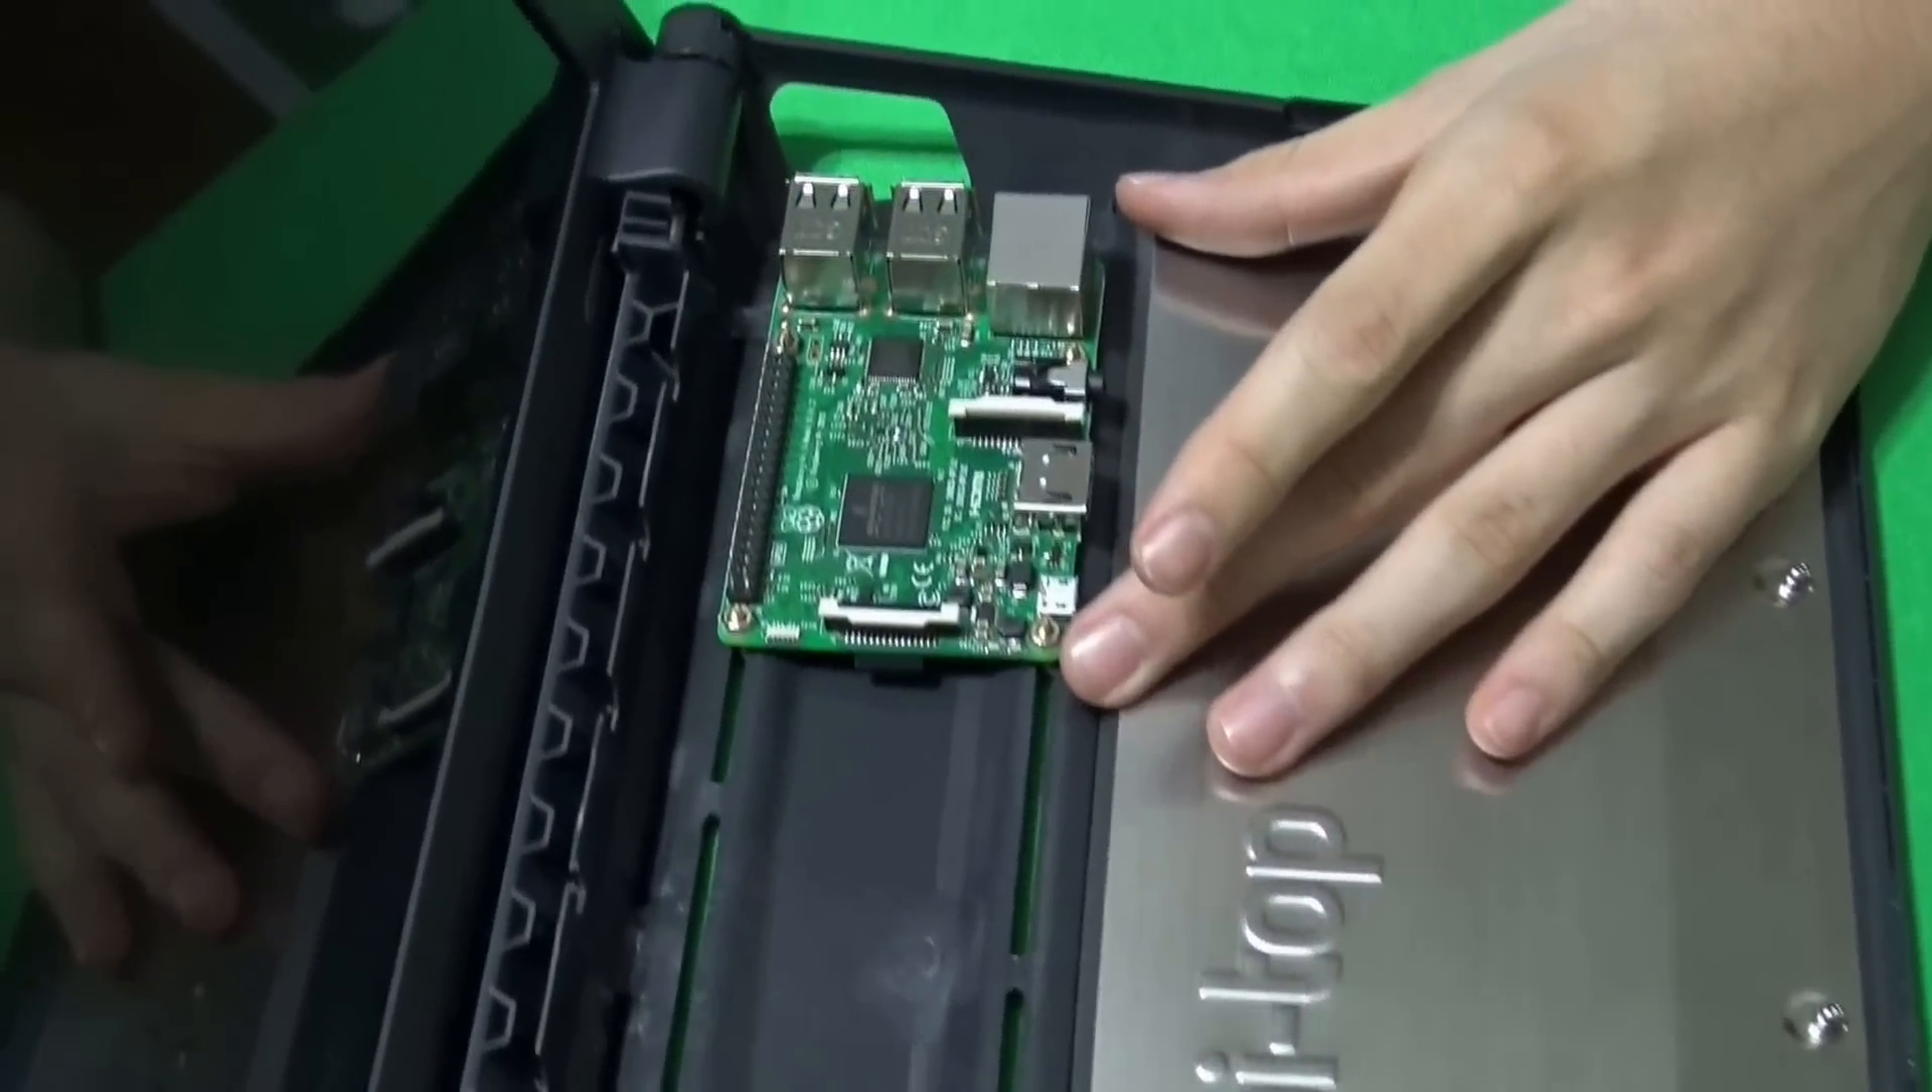I have already put in the Raspberry Pi inside. It has to be at the right side of the laptop.